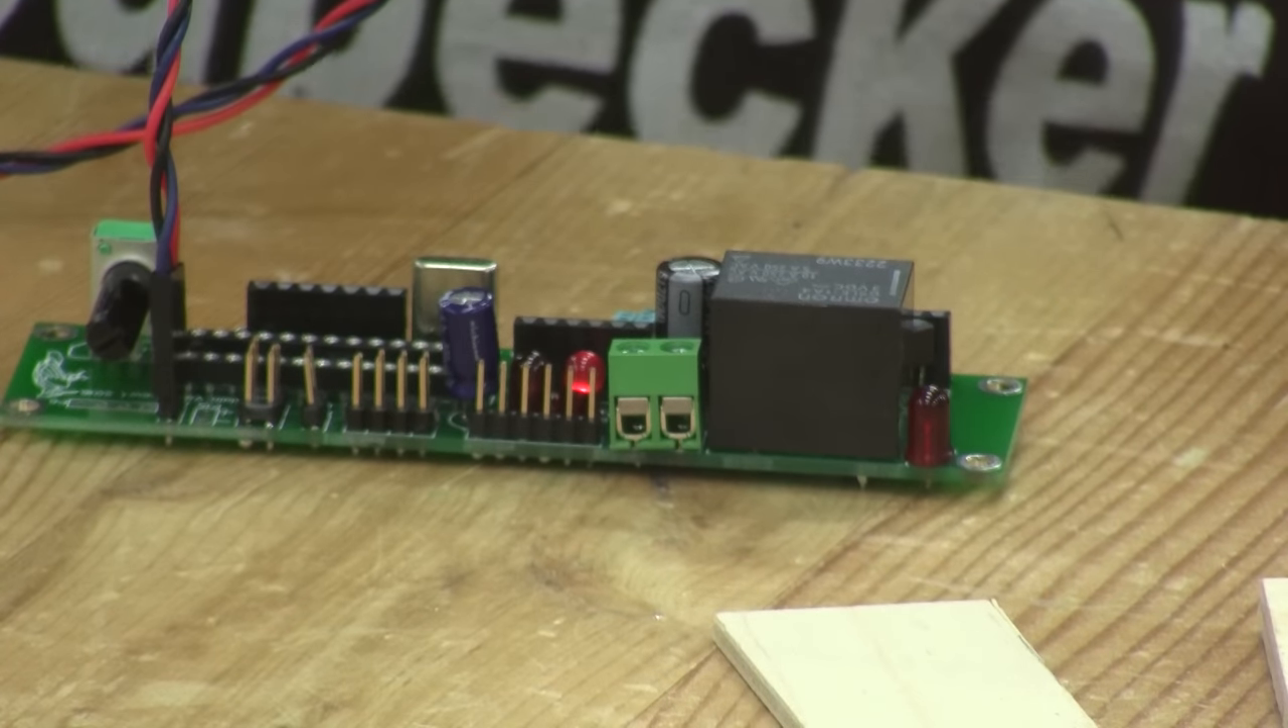Et voici le circuit tout assemblé.